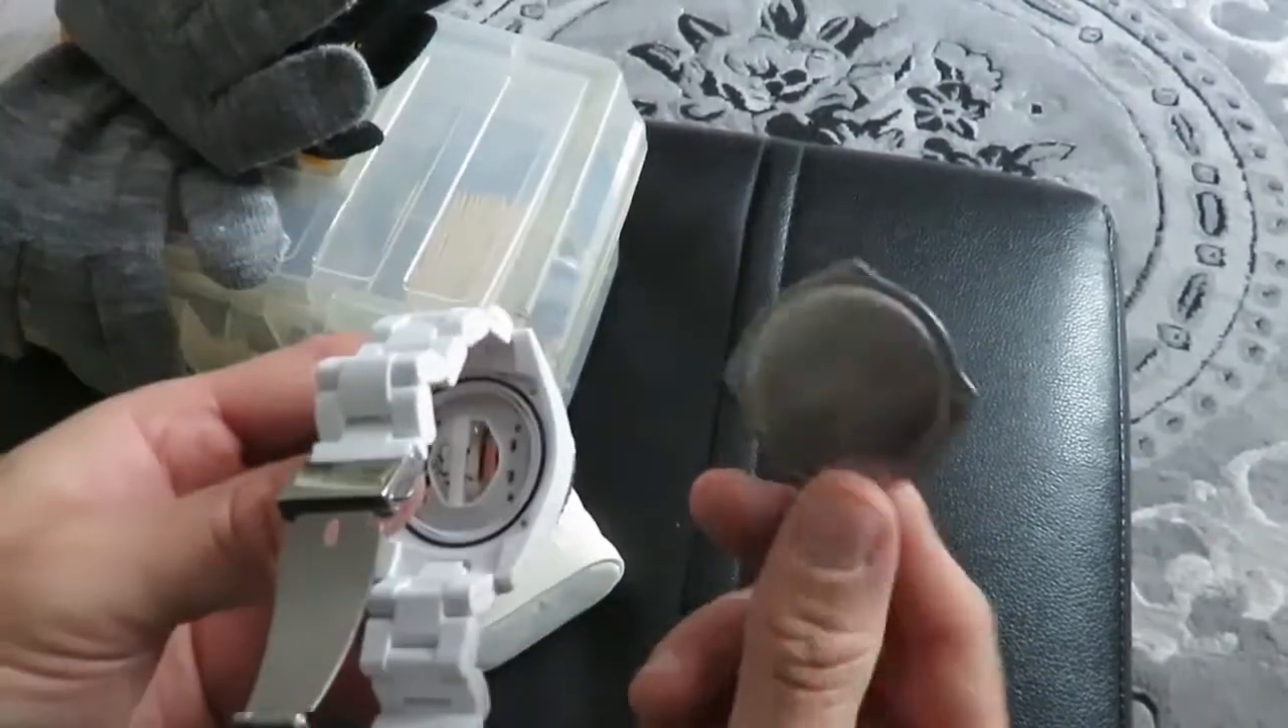All right guys so i finally got the back screwed off of this thing.